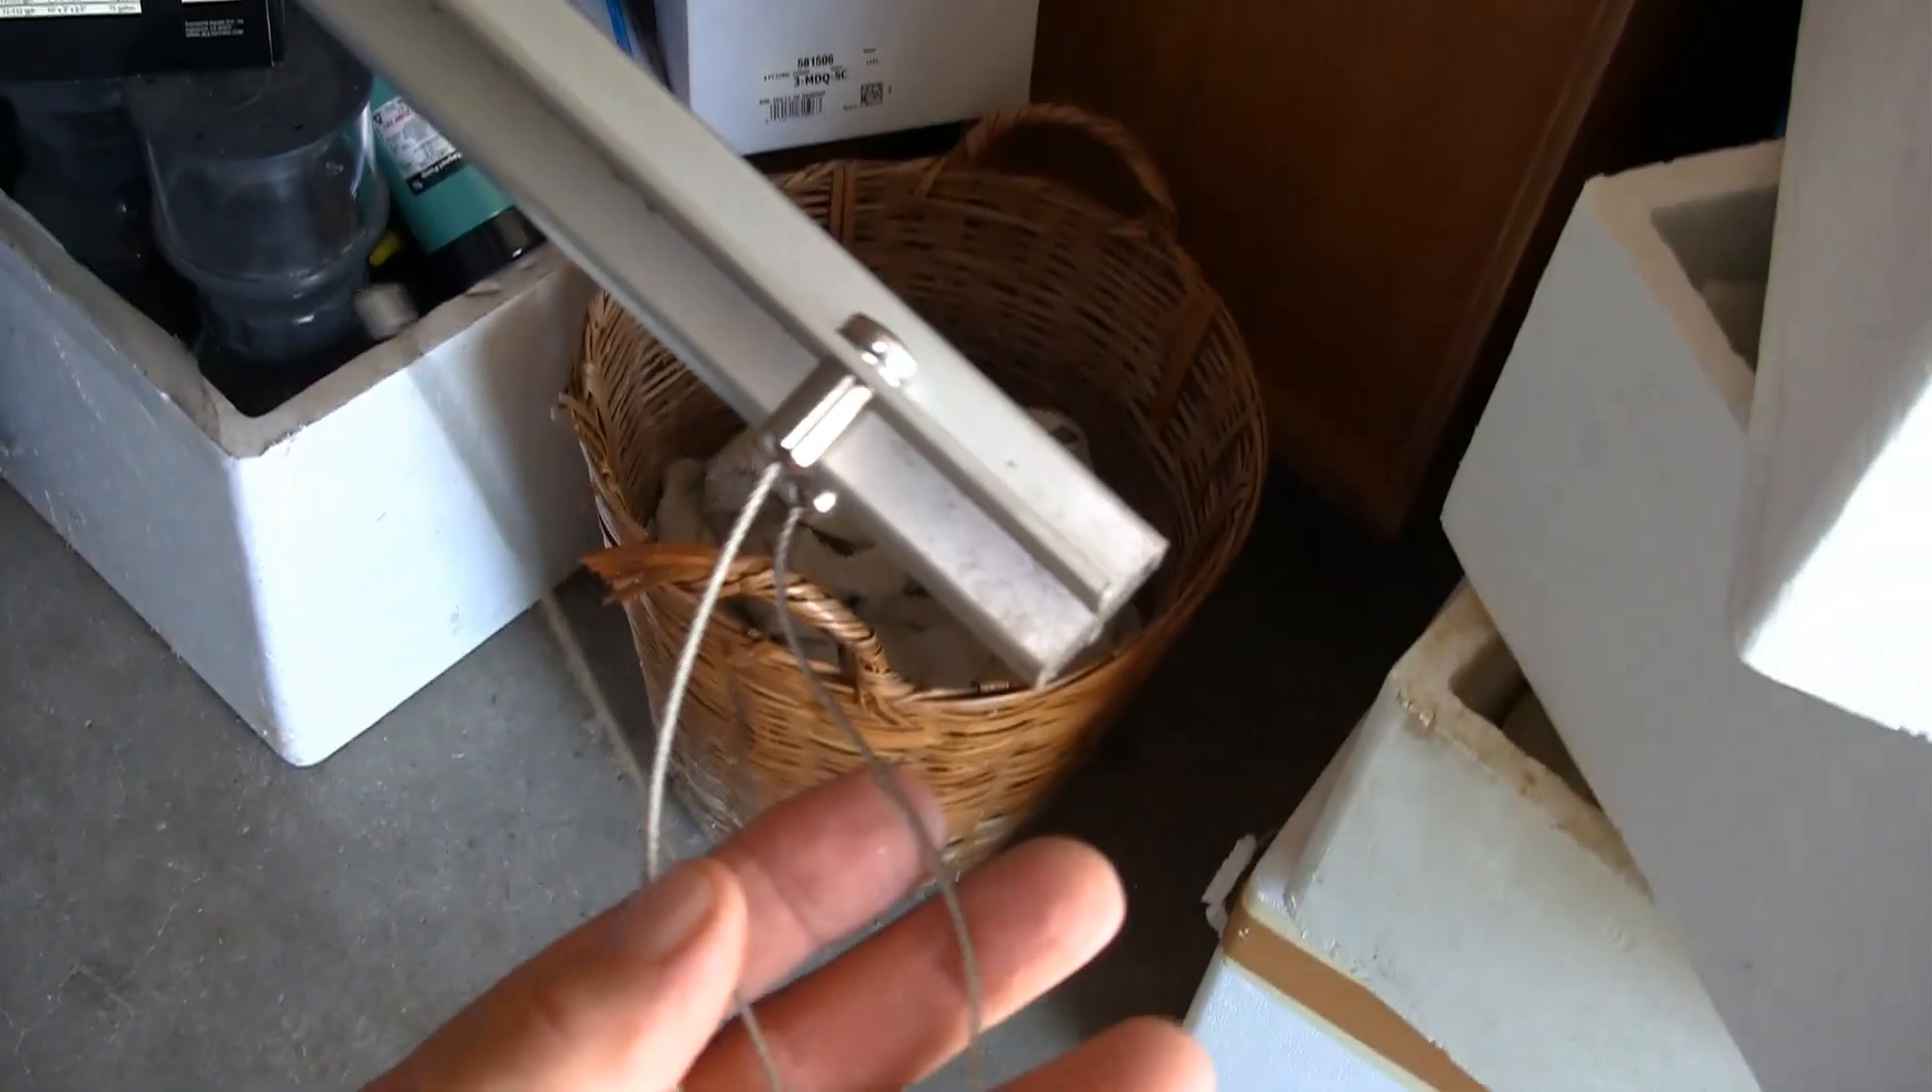Okay, so the aluminum rail now has the stainless steel cables attached to it.